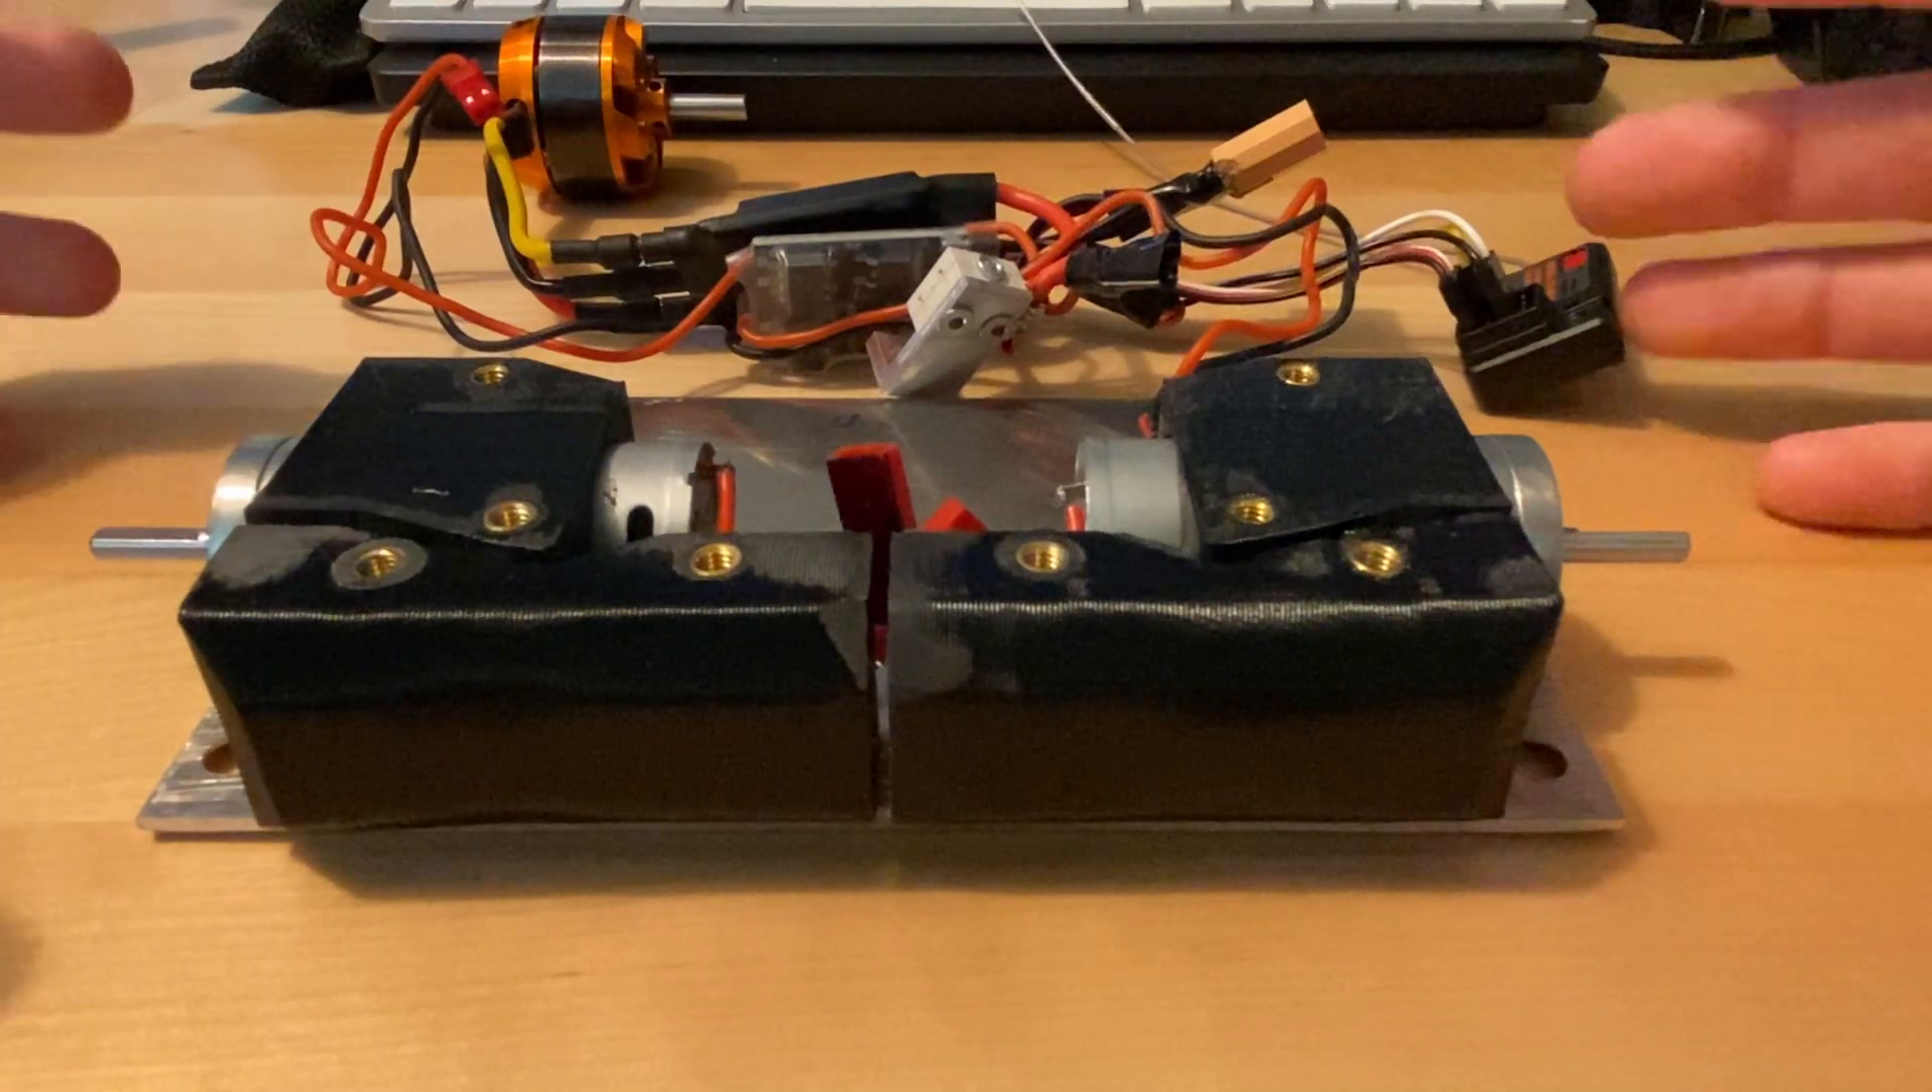And we're almost ready to roll. Just need some wheels.